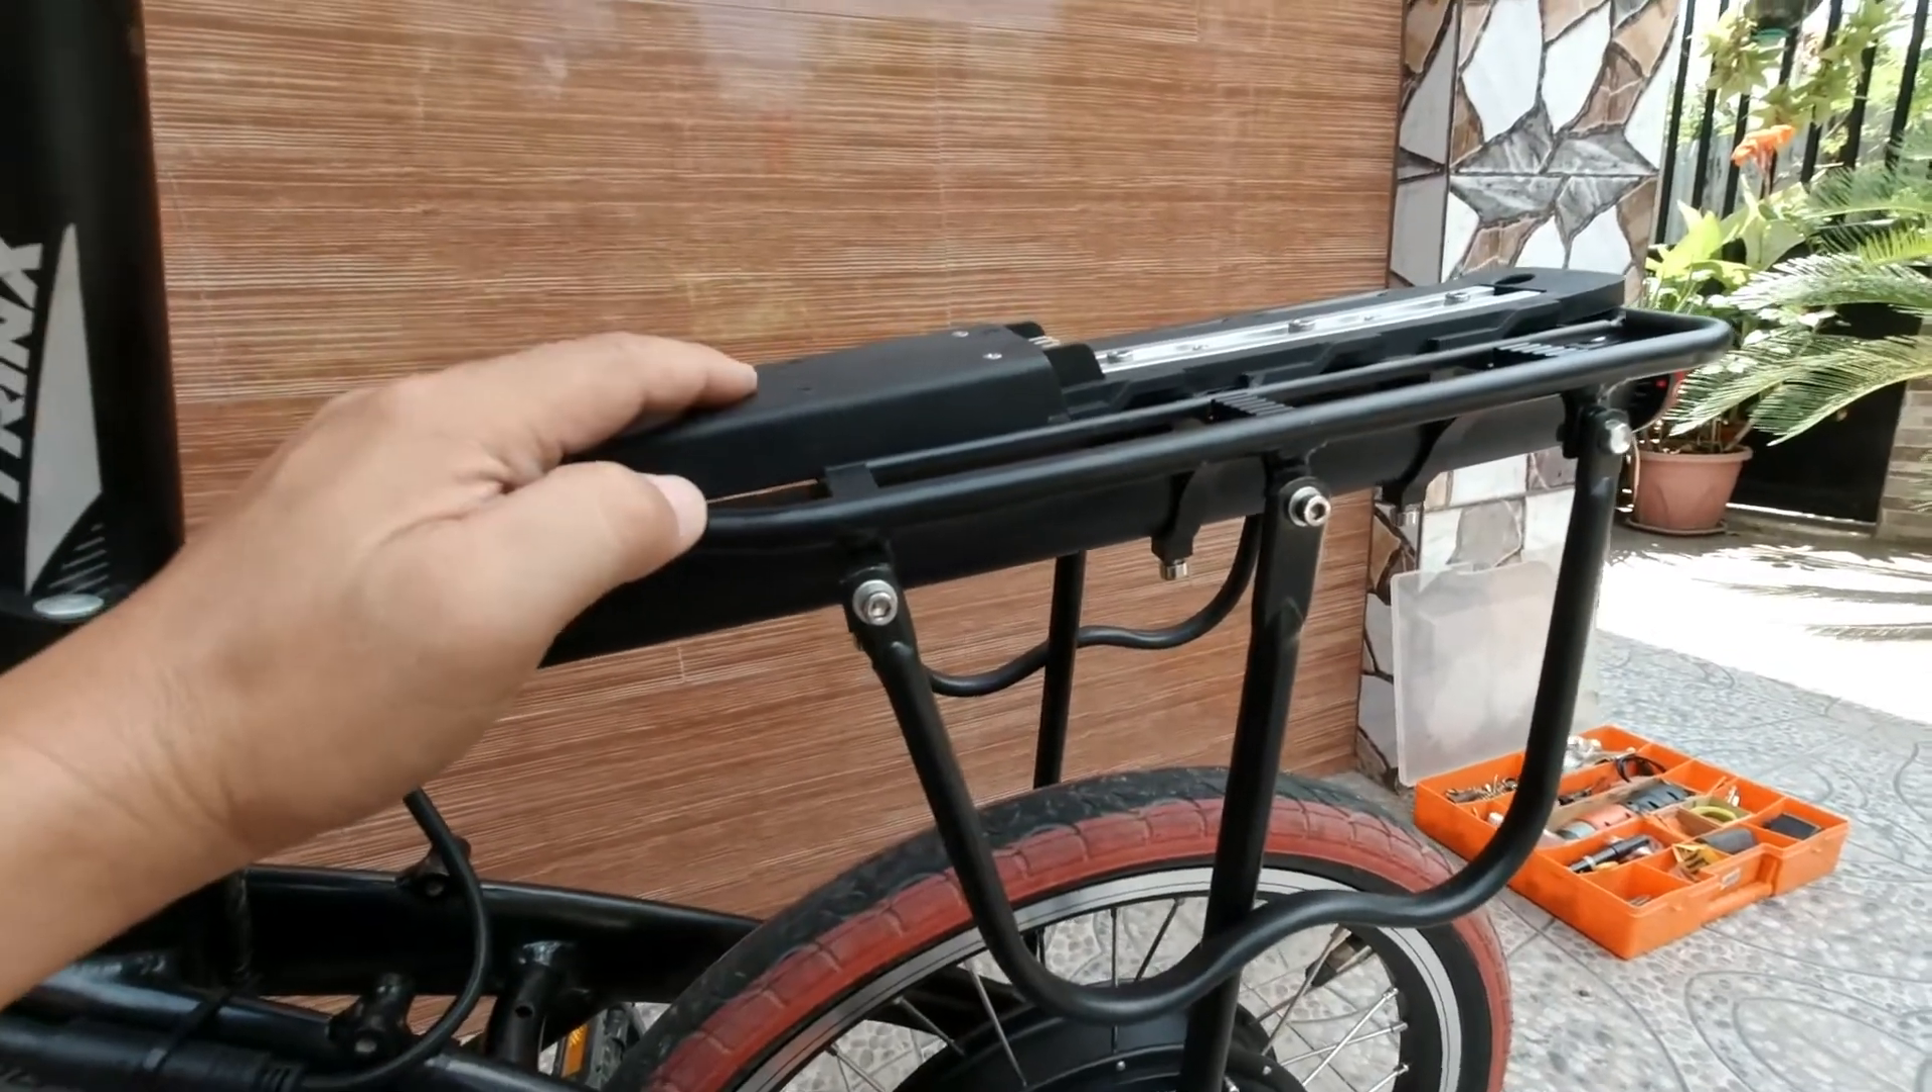We have already connected the battery mount here at the bike carrier.